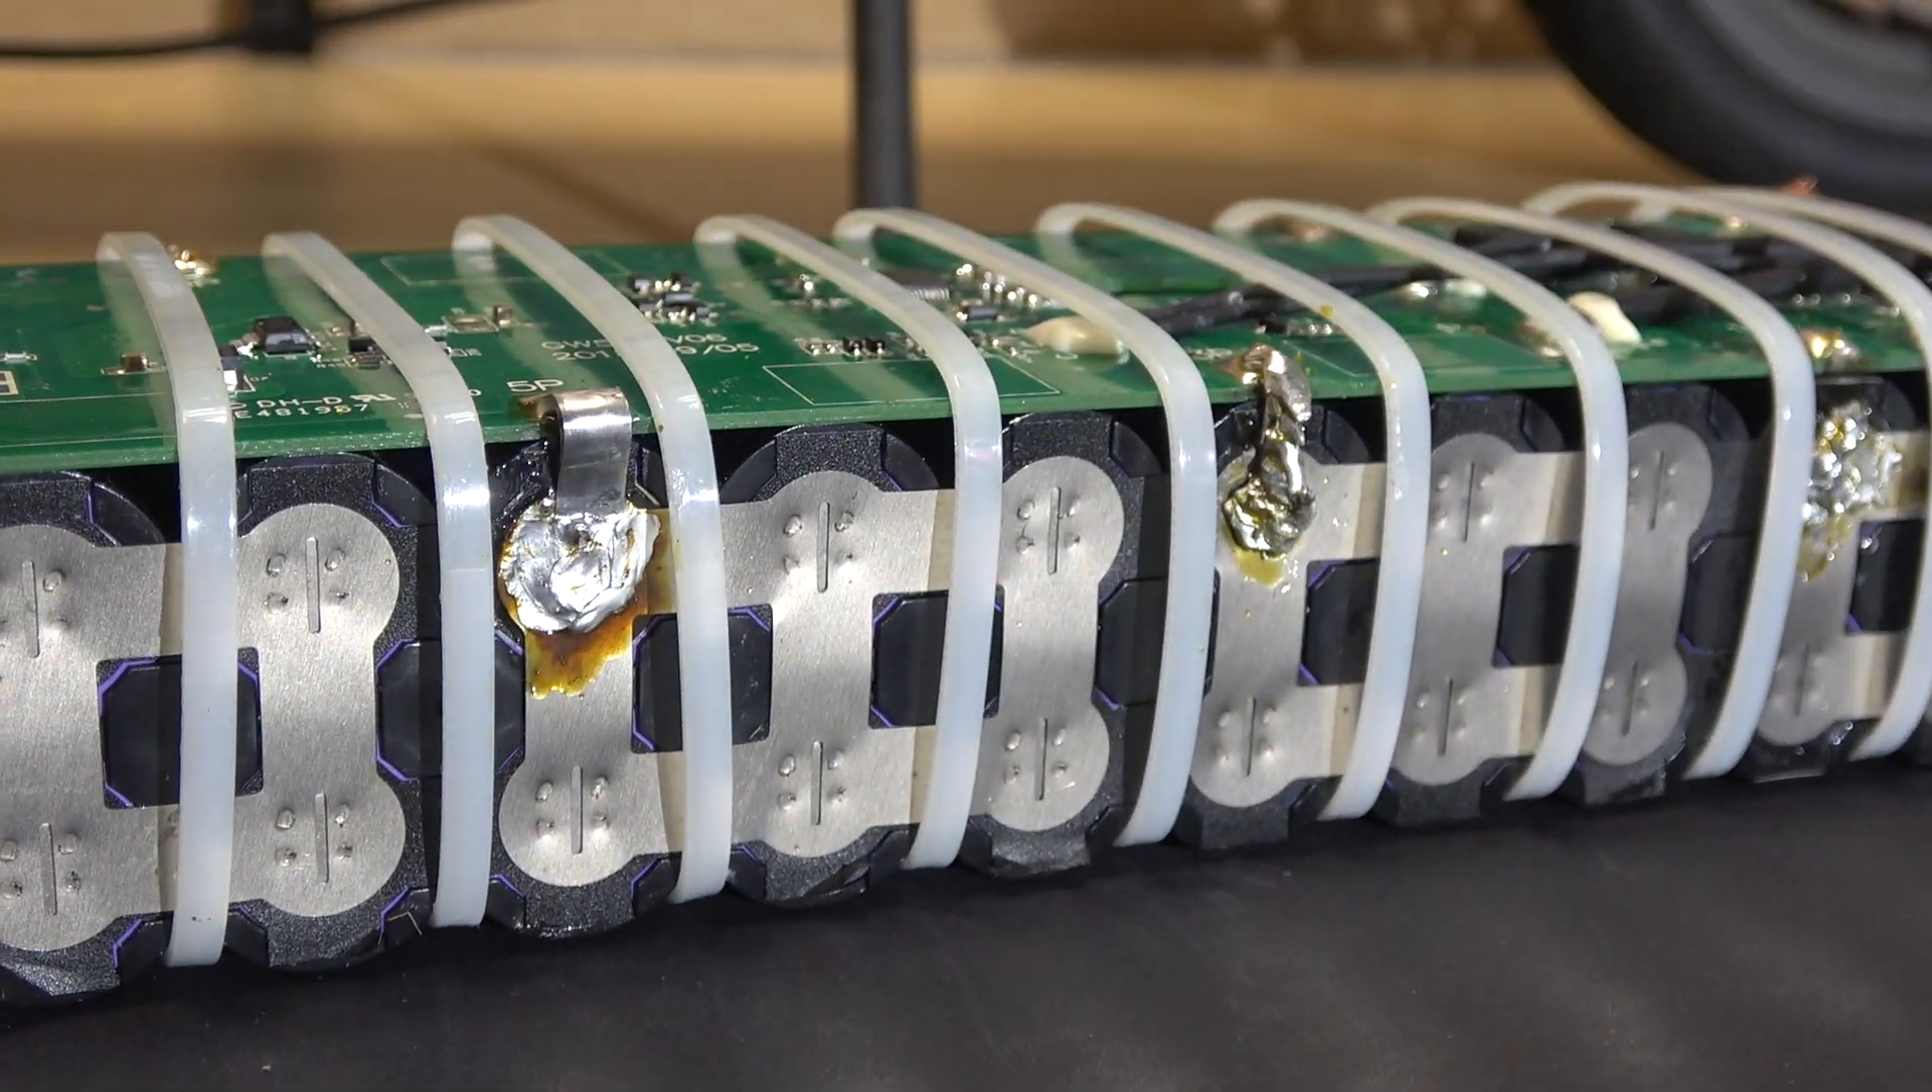So over here I have soldered a nickel strip onto the terminals. And it looks nice and compact.